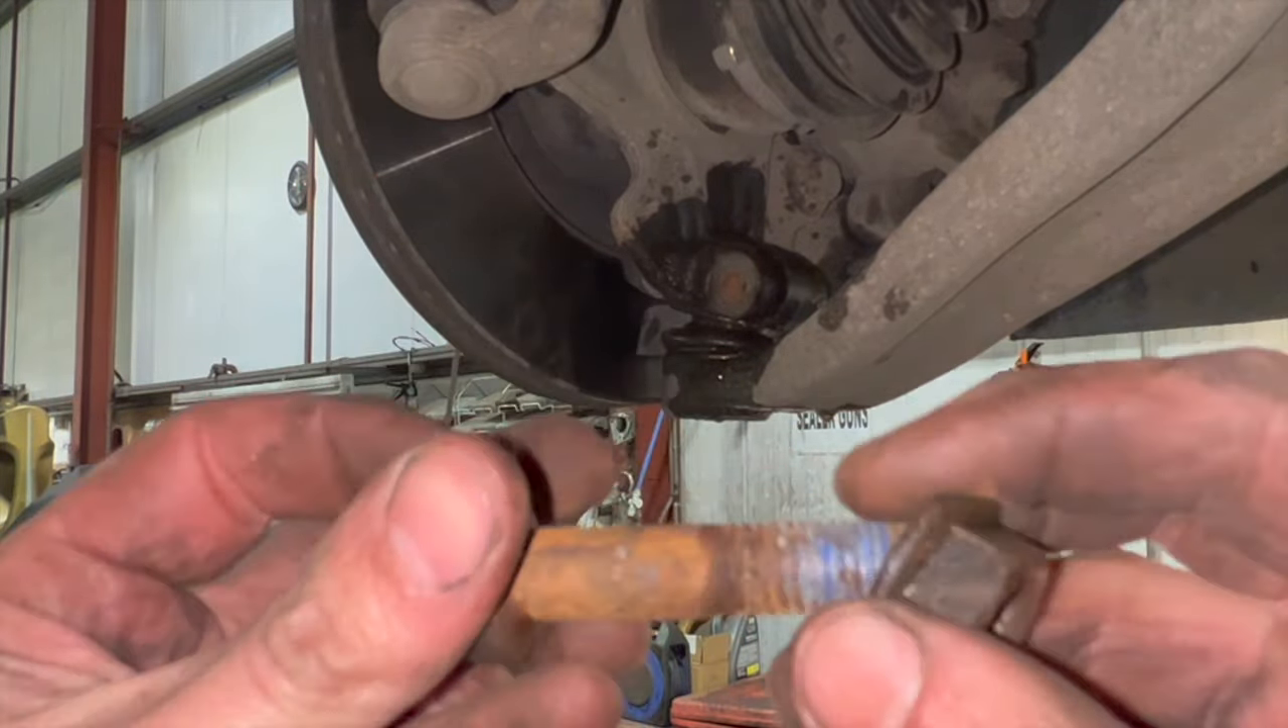I've just got the bolt out there.